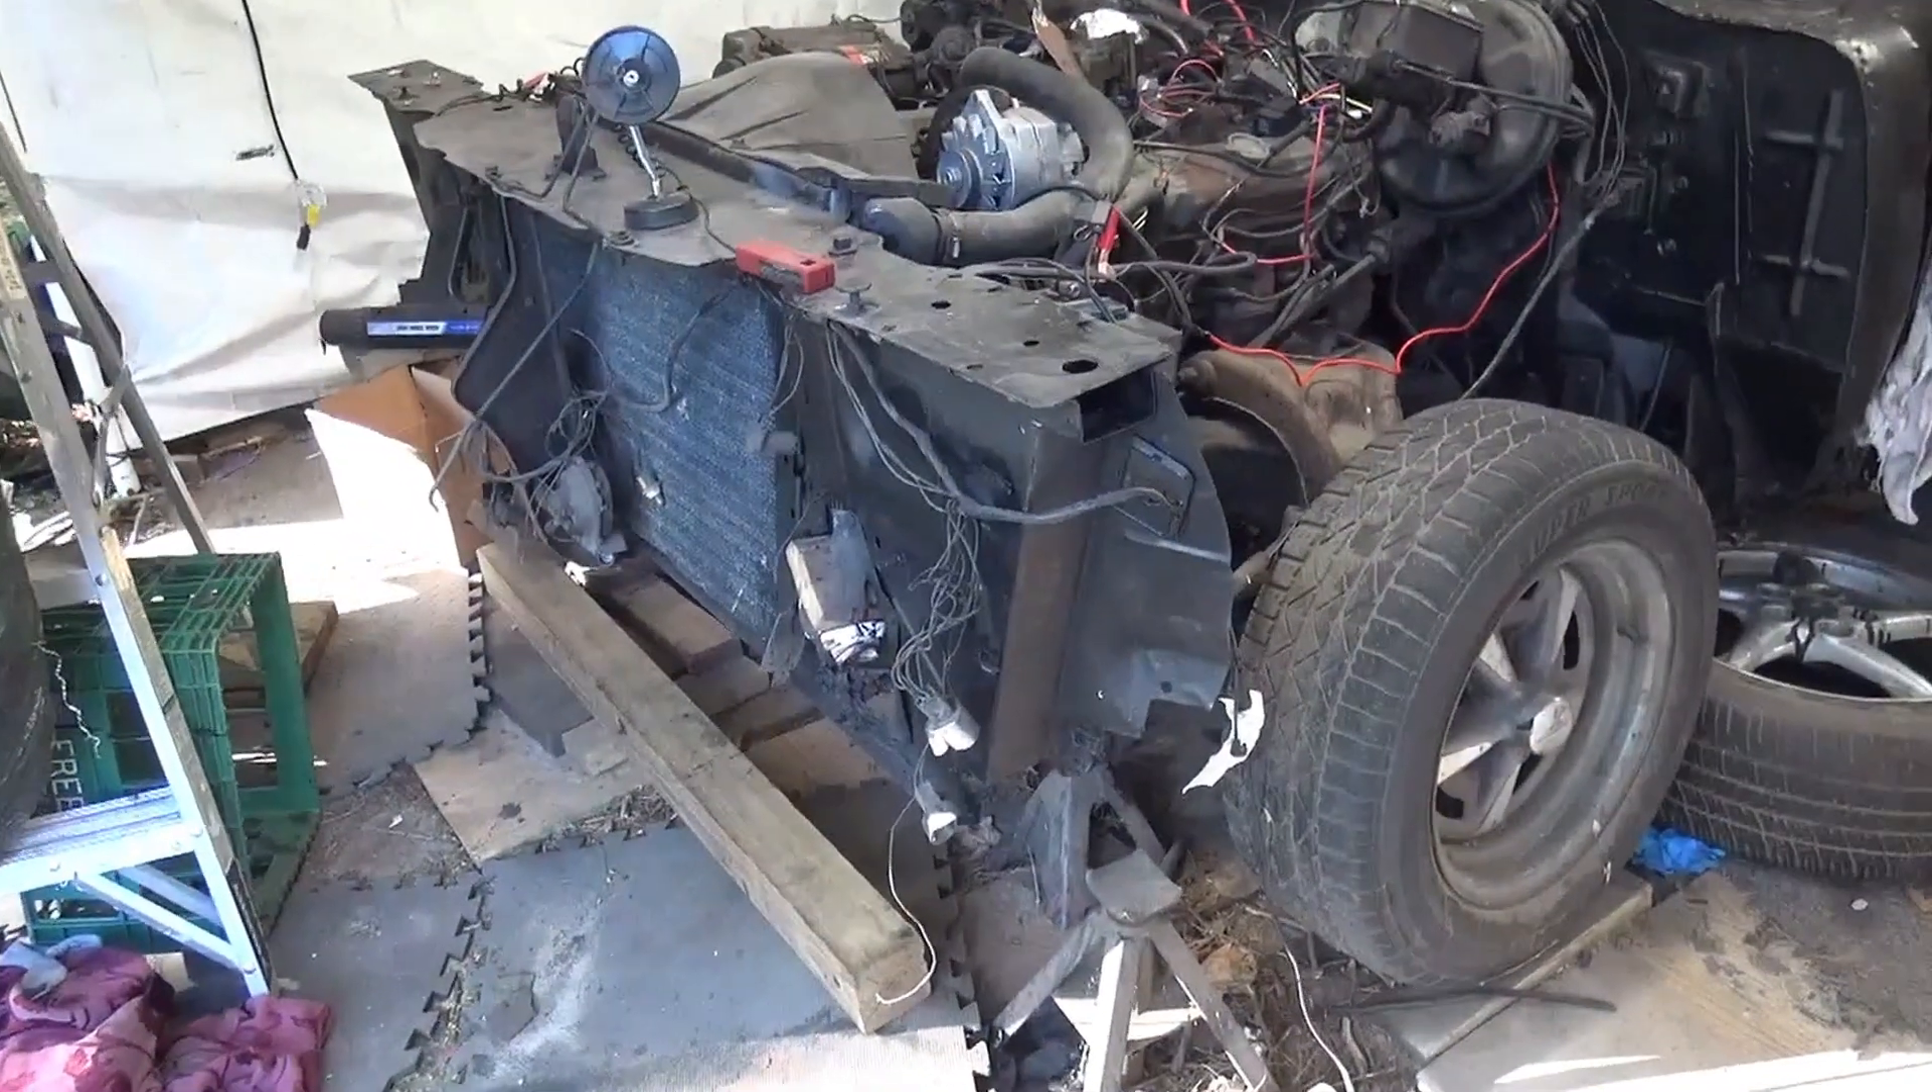Okay I got the fenders off in the front the whole front clip is off radiator is still in.